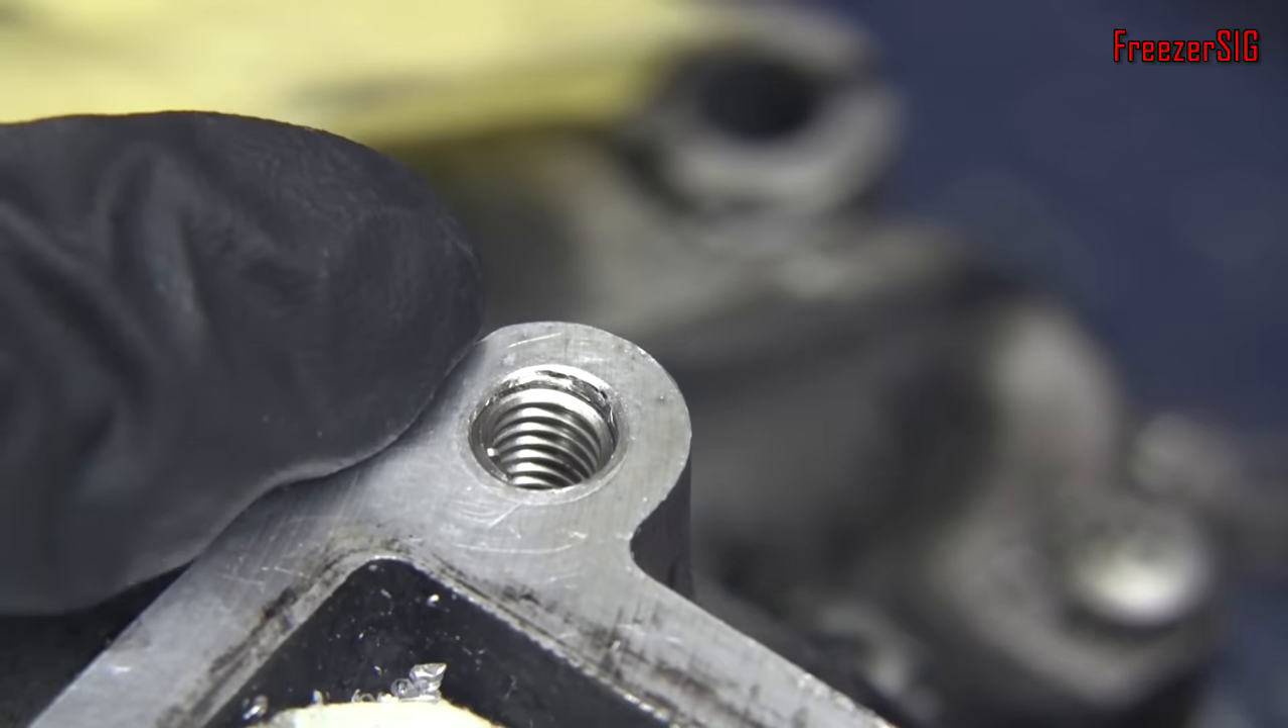Tak jak widzicie, wkładka jest już zamontowana.